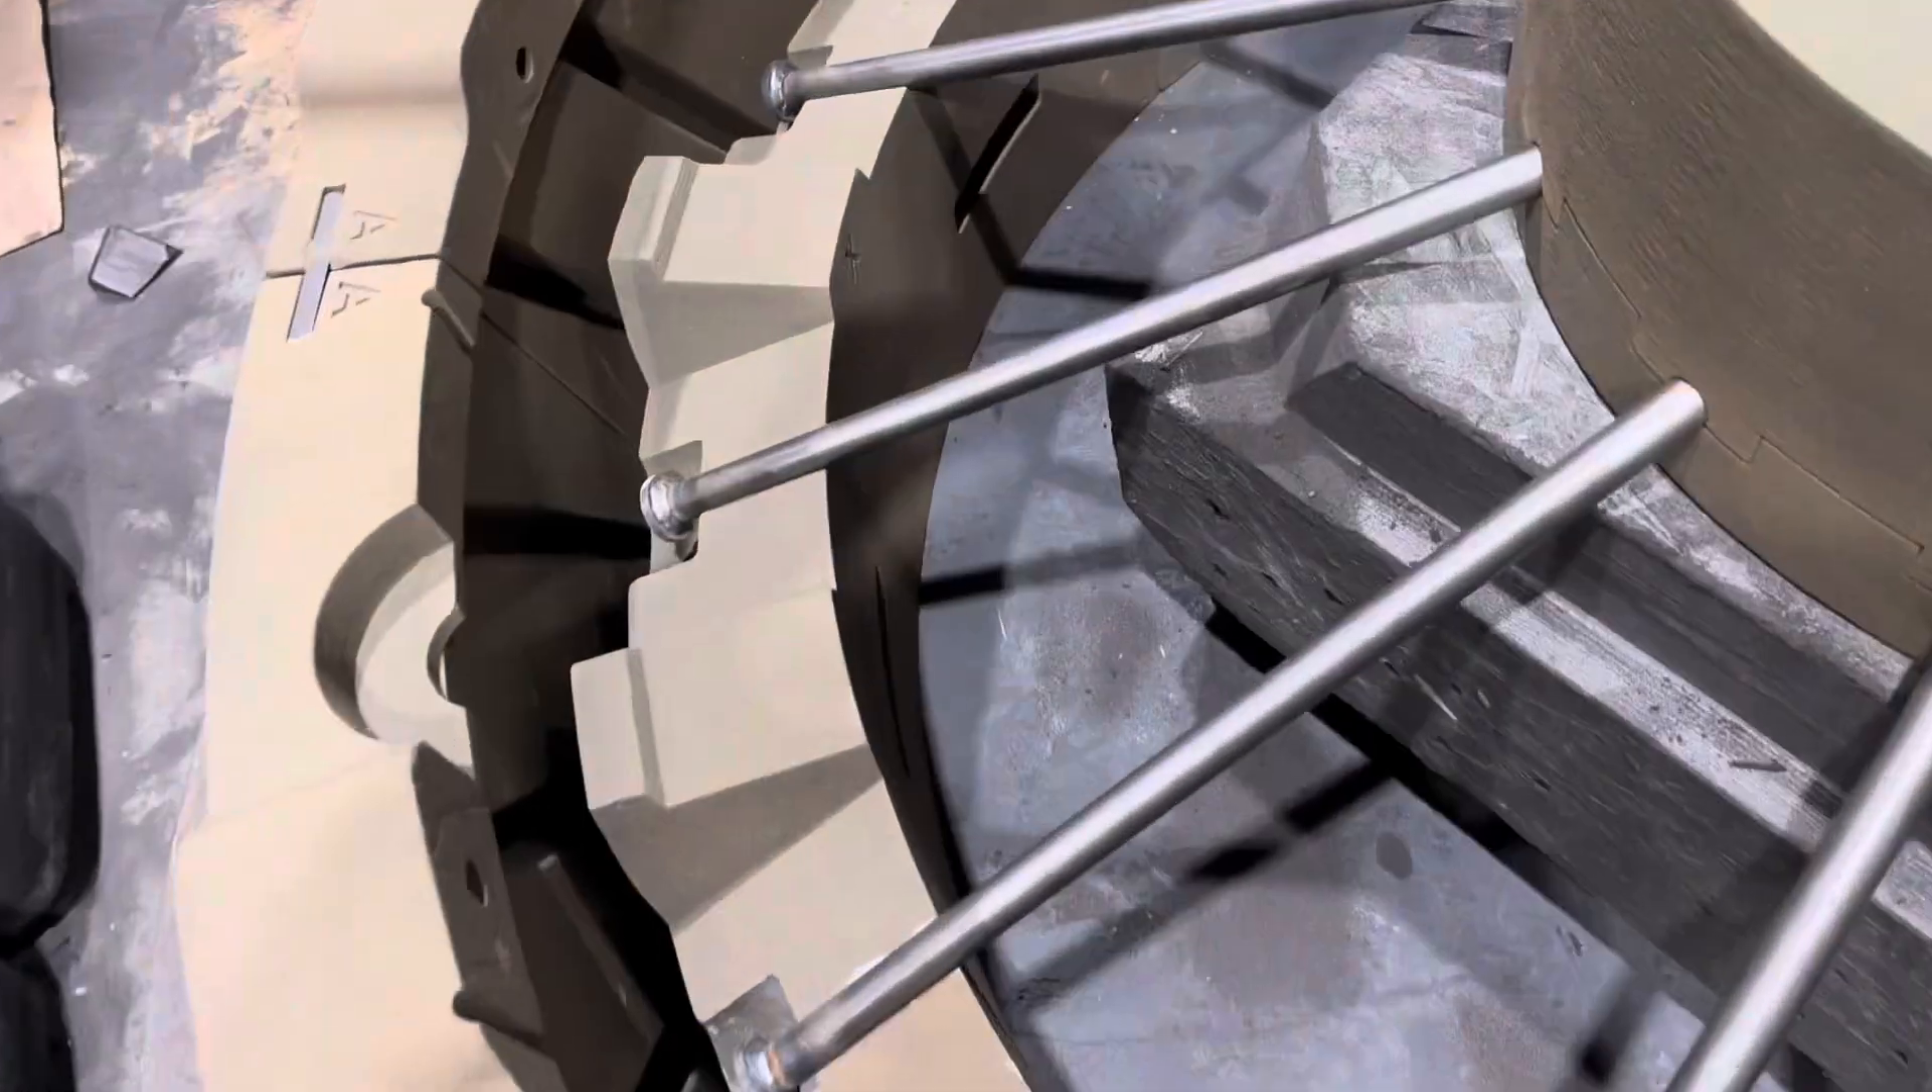The steel fabricated spokes are assembled.